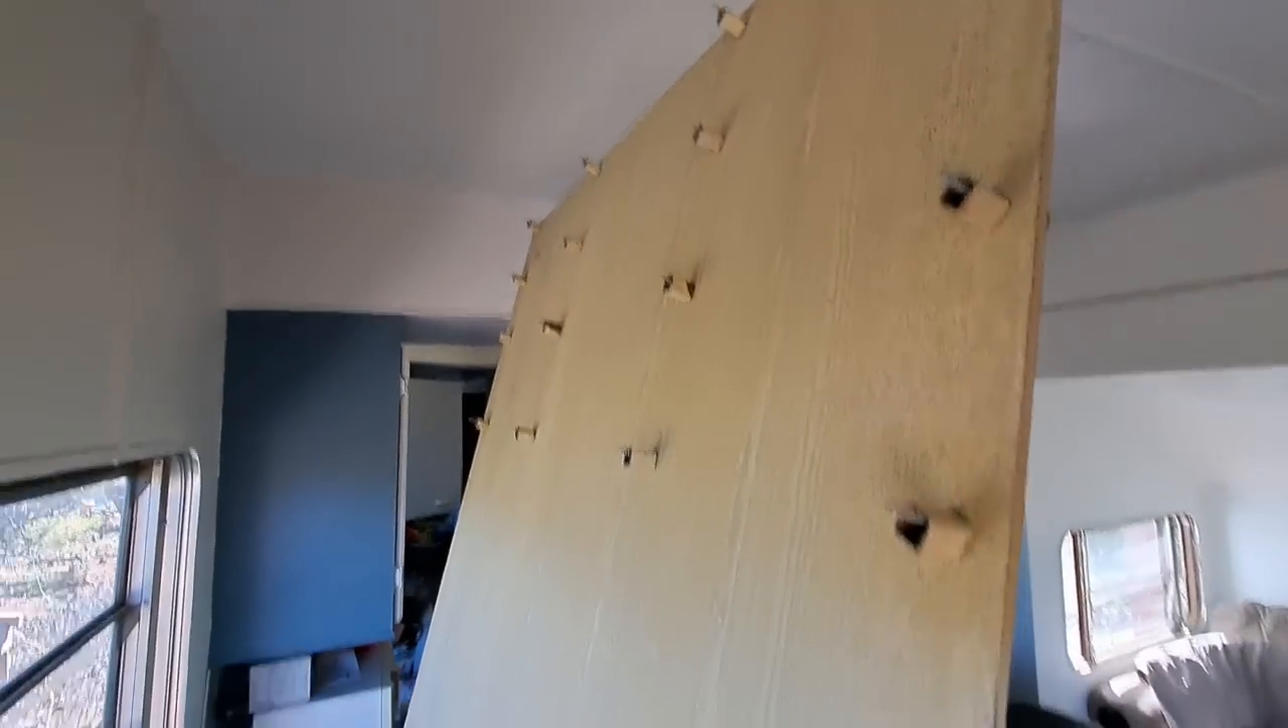So we got all our spacers on there and all of them down here.